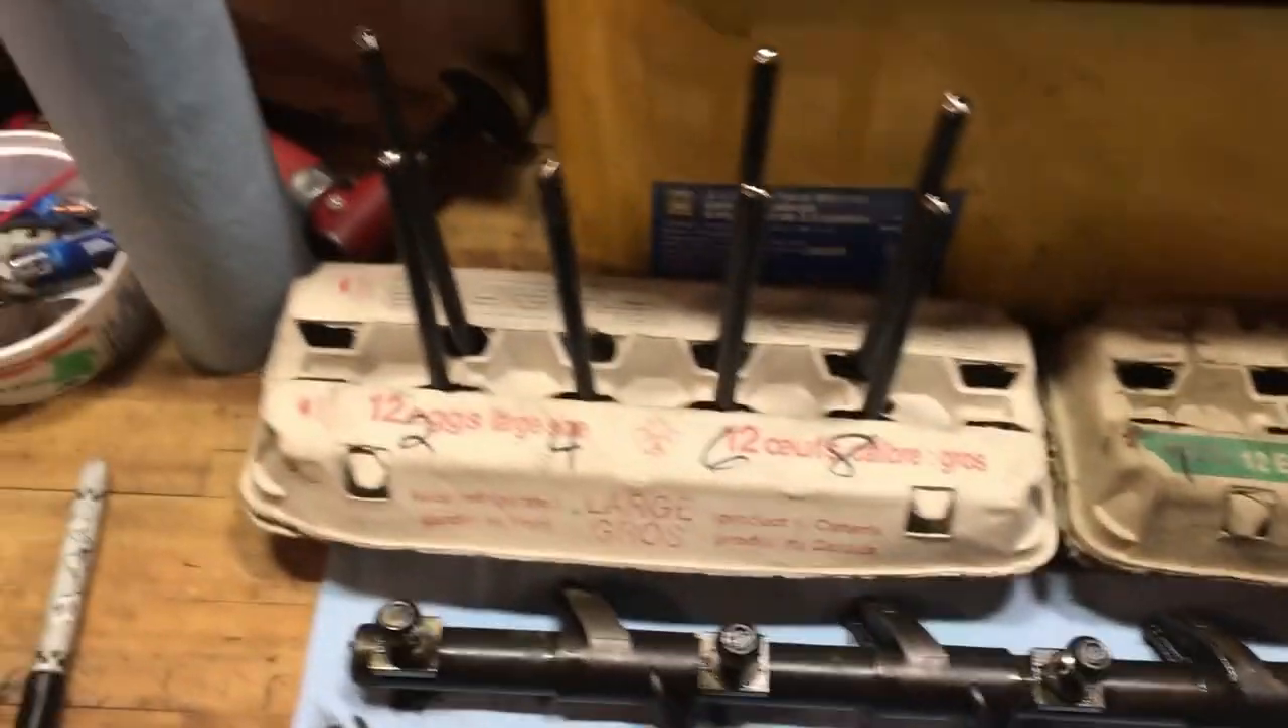We got the rocker shafts out and we've got the push rods out.